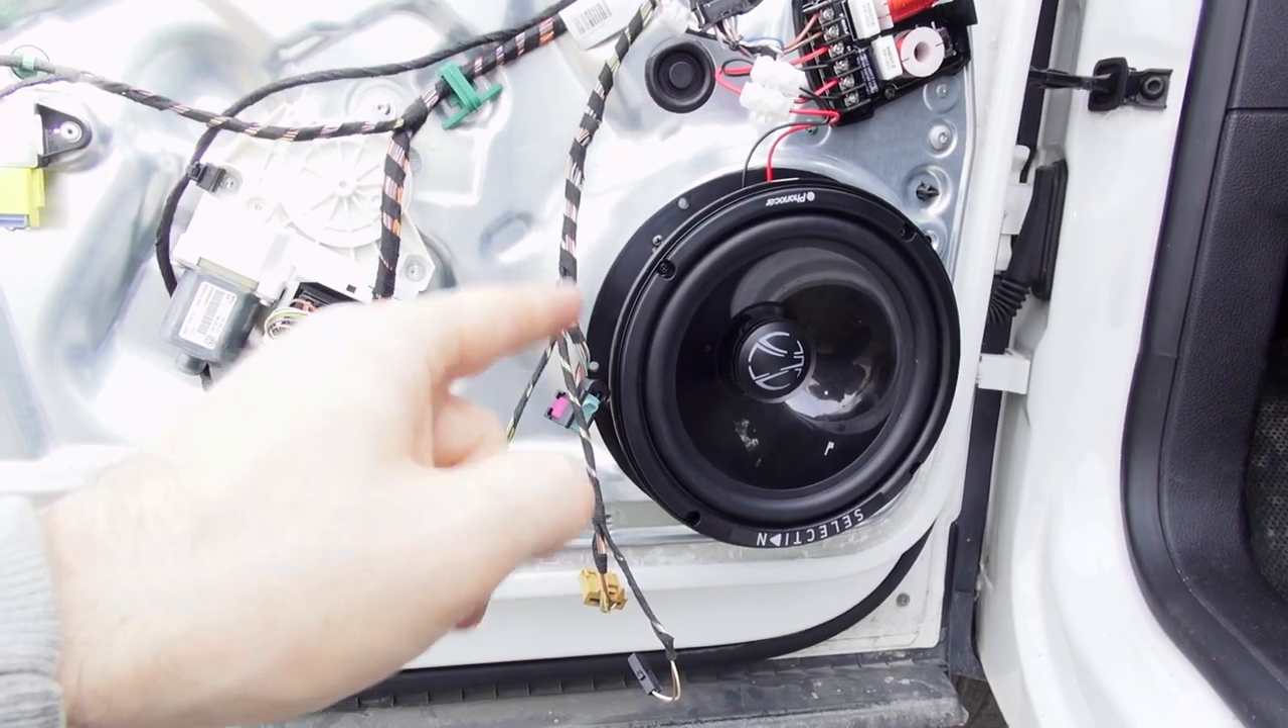Ed ecco la nostra cassa pronta montata e finita.